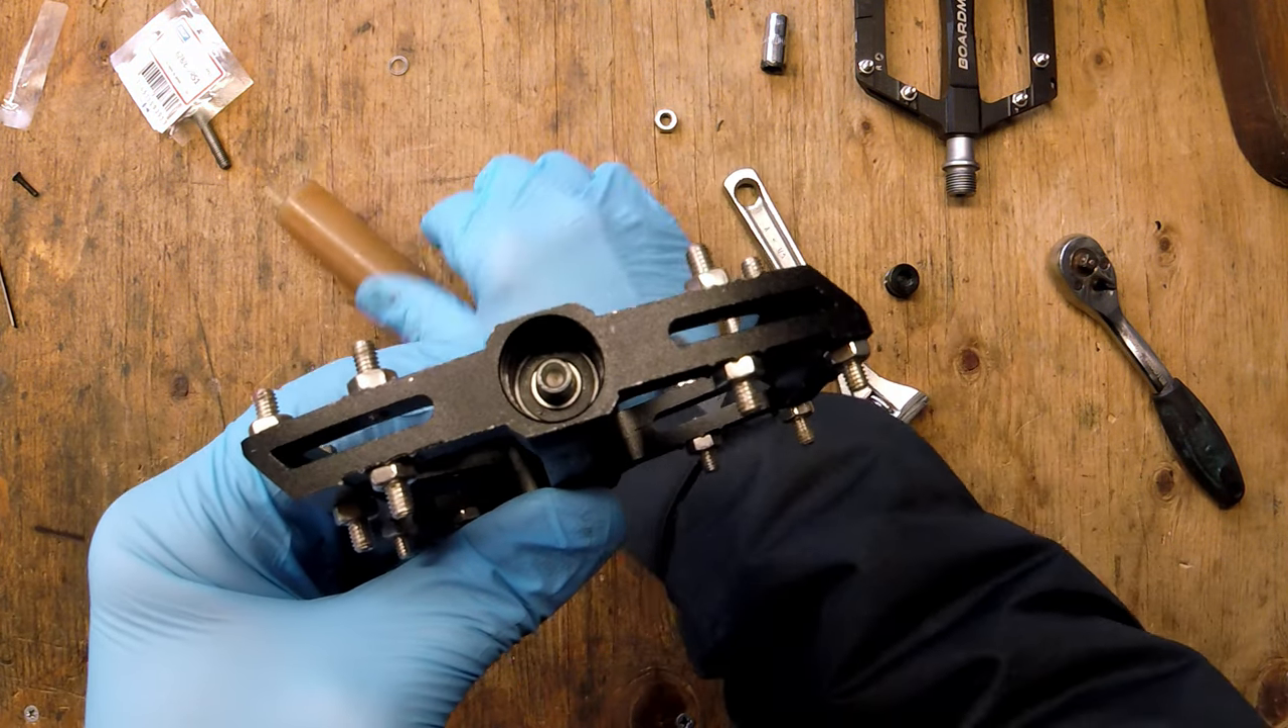And there you can see the axle coming through the new bearing.